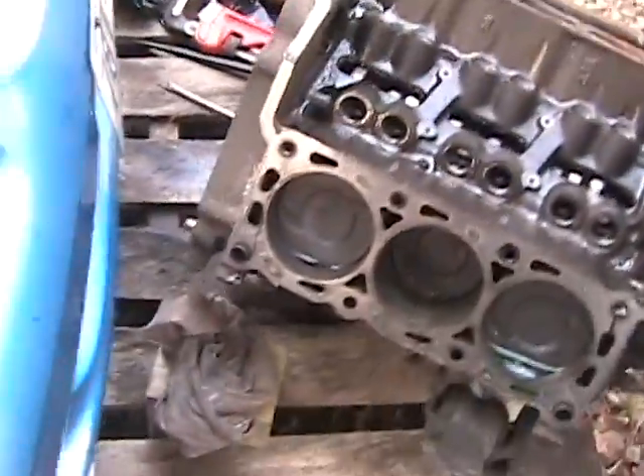Hey guys, so you can see that I've stripped my motor a little bit more, got the heads off, the intake and everything.